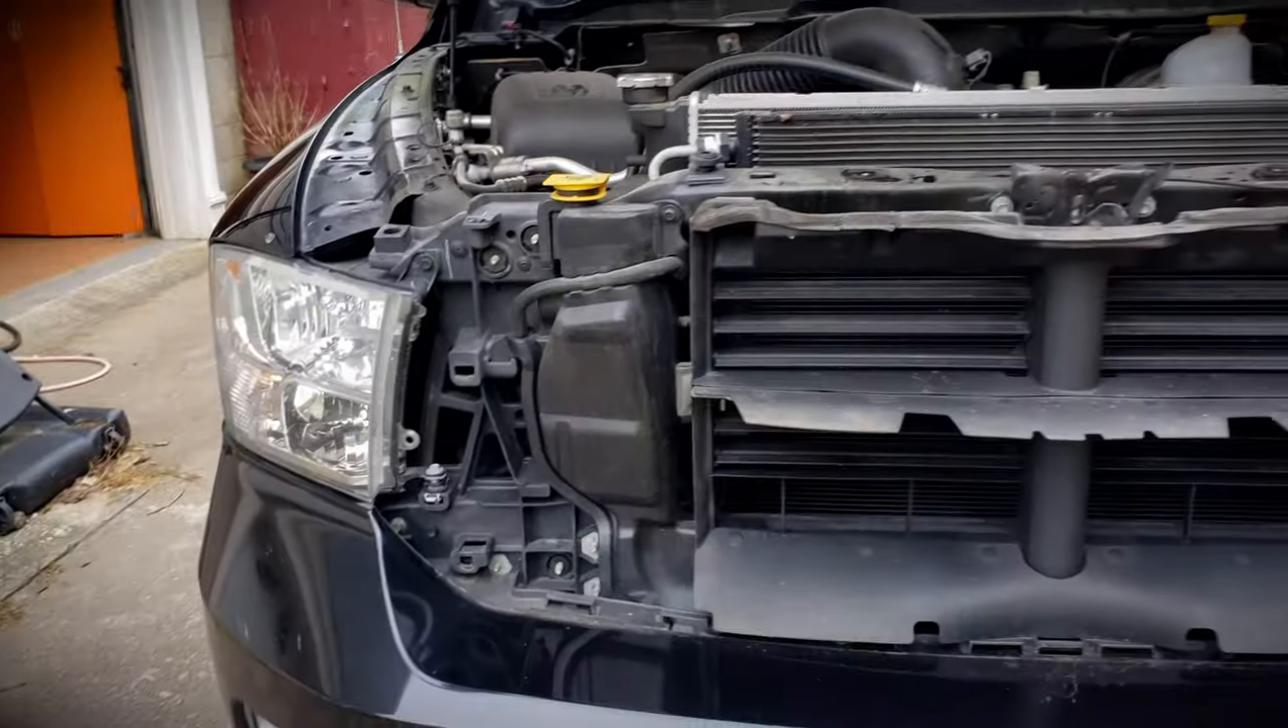All right guys we've got the grill off now for the headlight removal you have 10 millimeter here you have a 10 millimeter here and on the inside of the footwell you have this little cover has this little tab.